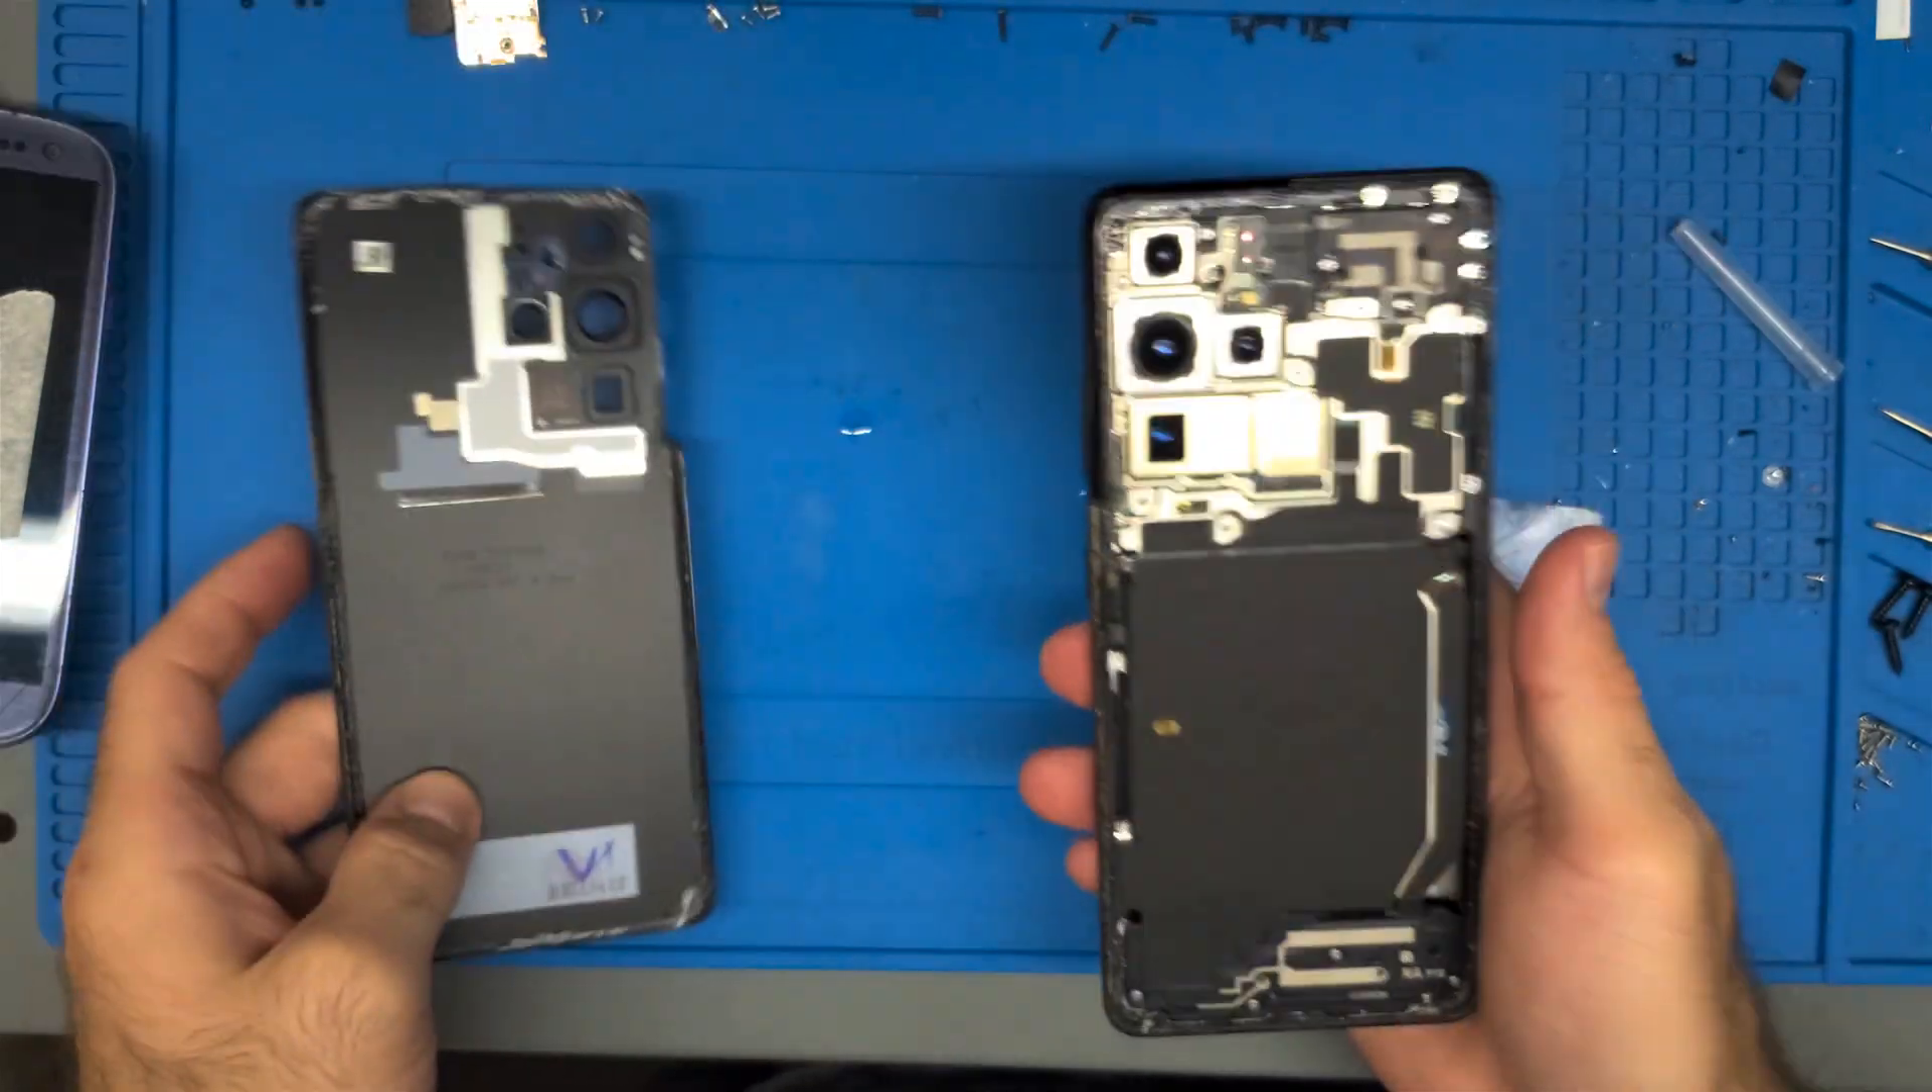And there we have it back cover off.